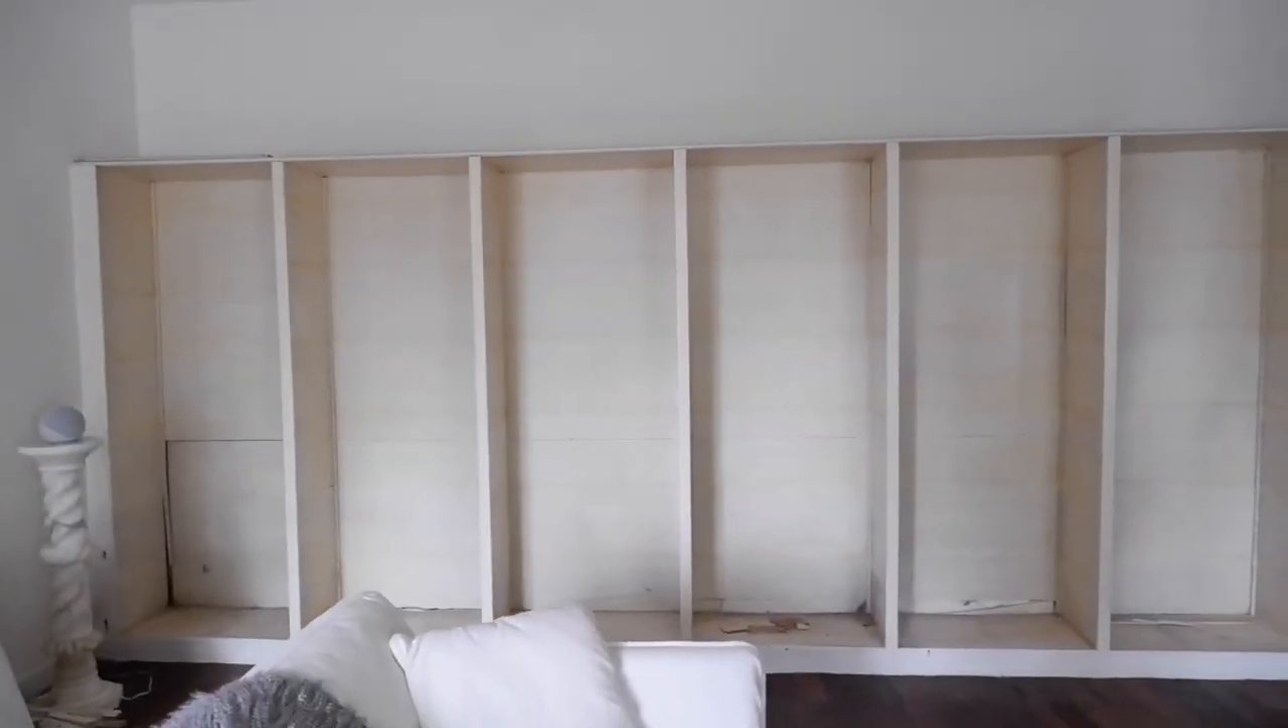Okay, so I finished taking off the shelves.